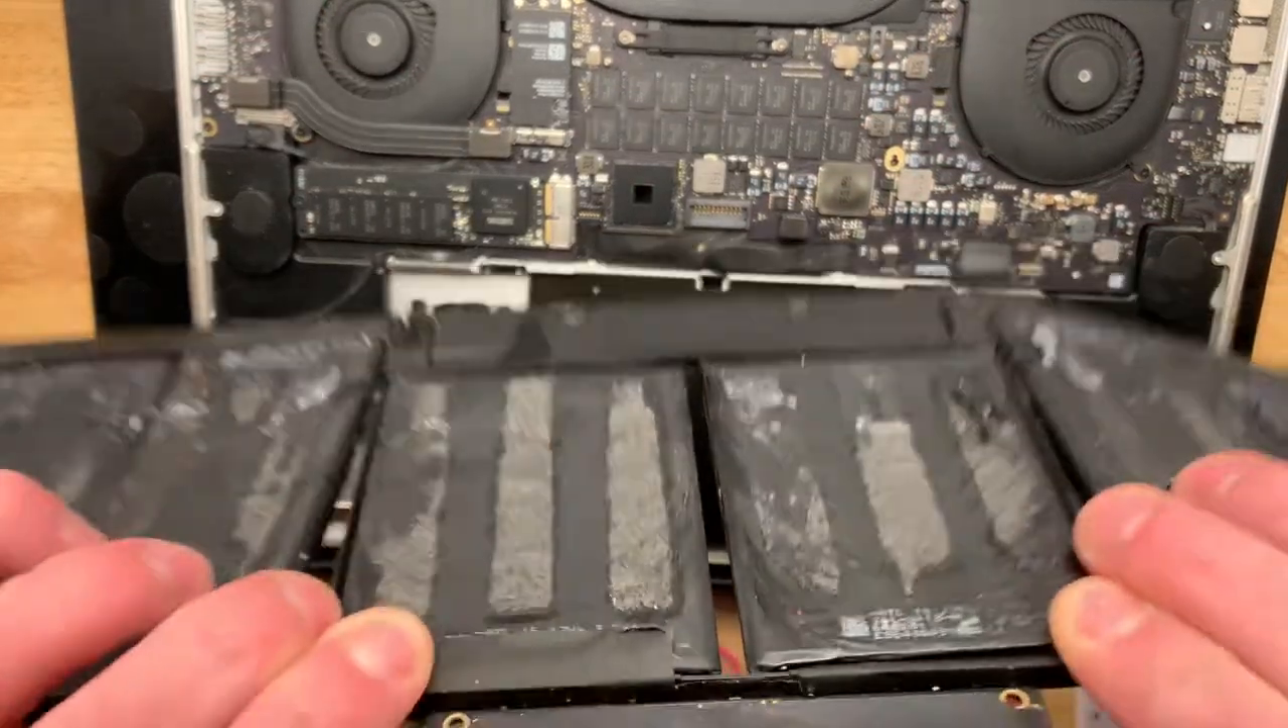And that is the old cells out.